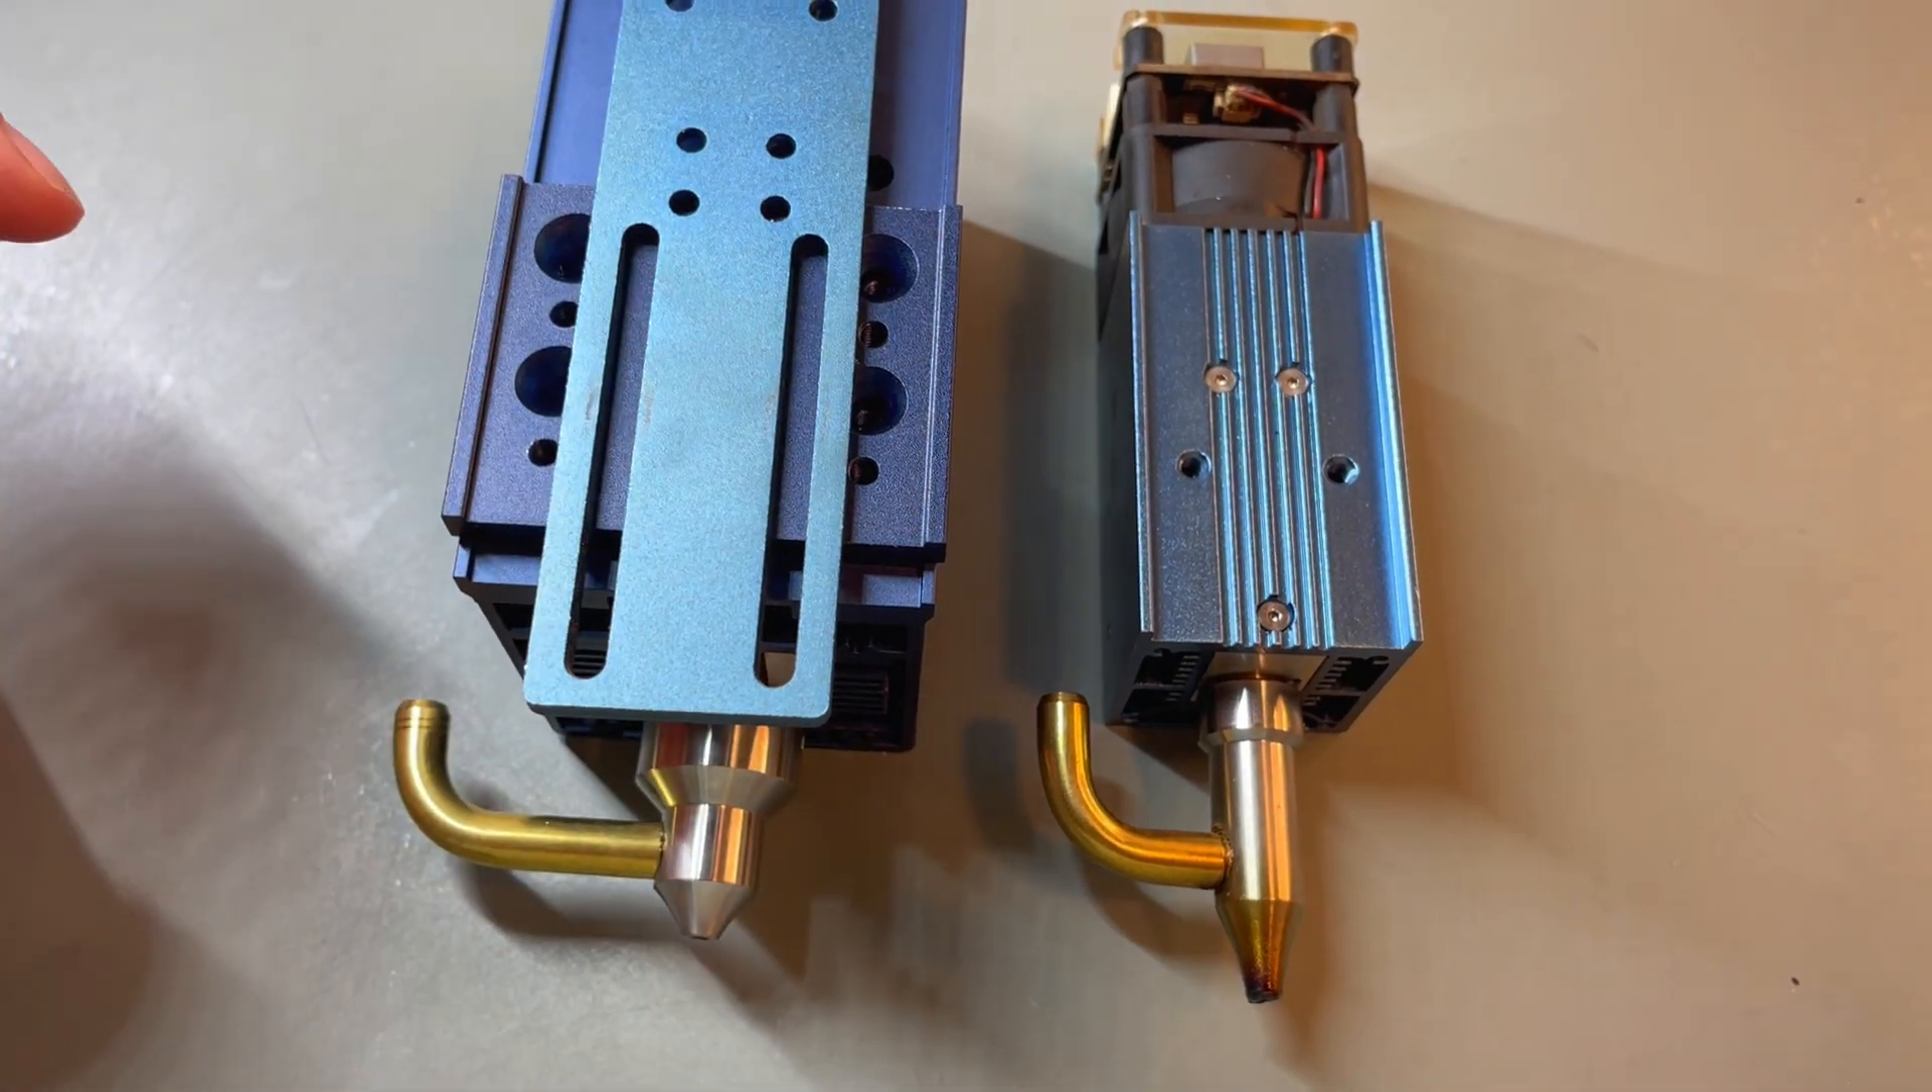You can pretty easily see that these four bolt holes does not line up with these two channels.